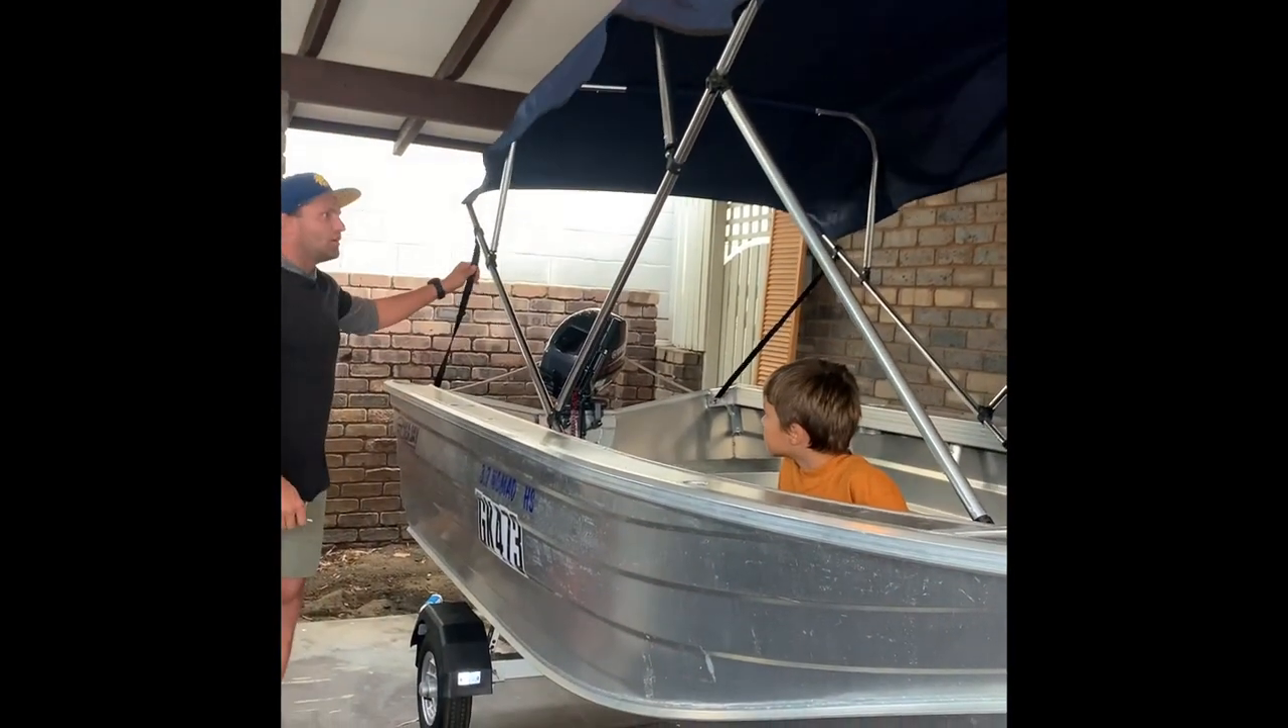So the canopy is all finished and it's all on it's all nice and tight and it works beautiful.